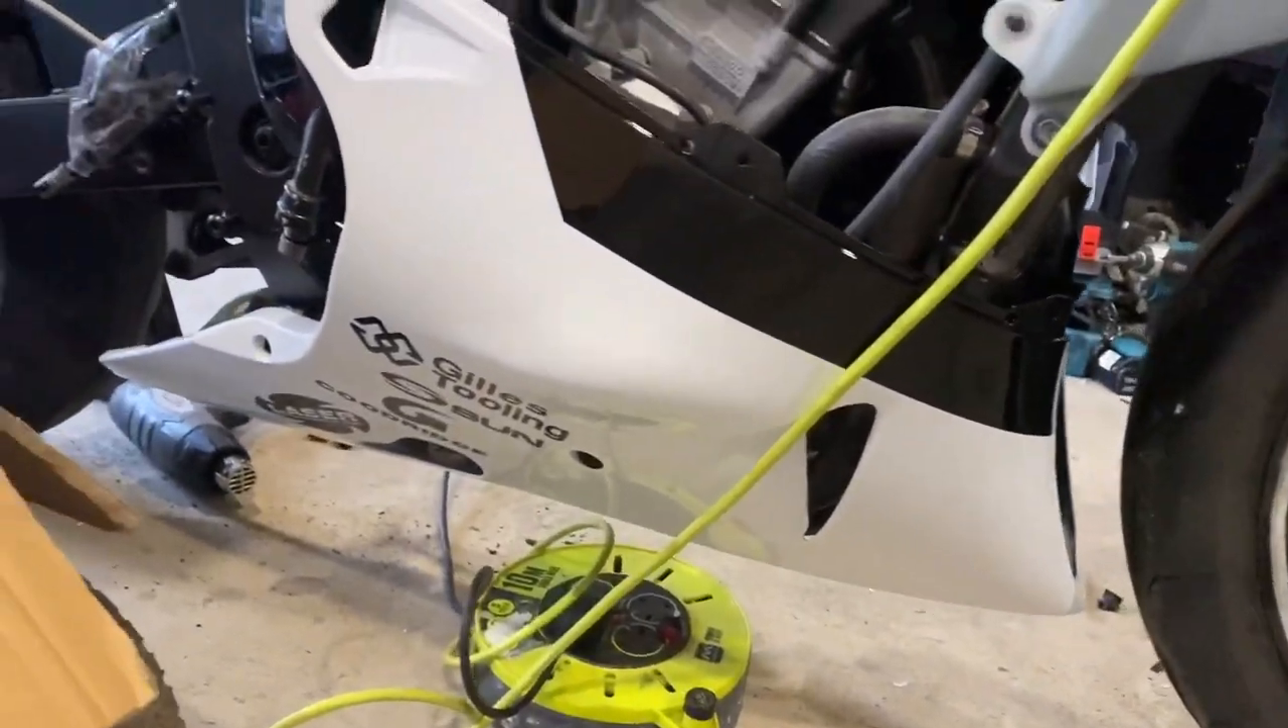We've got the bottom section of fairing on now this side's on as well.